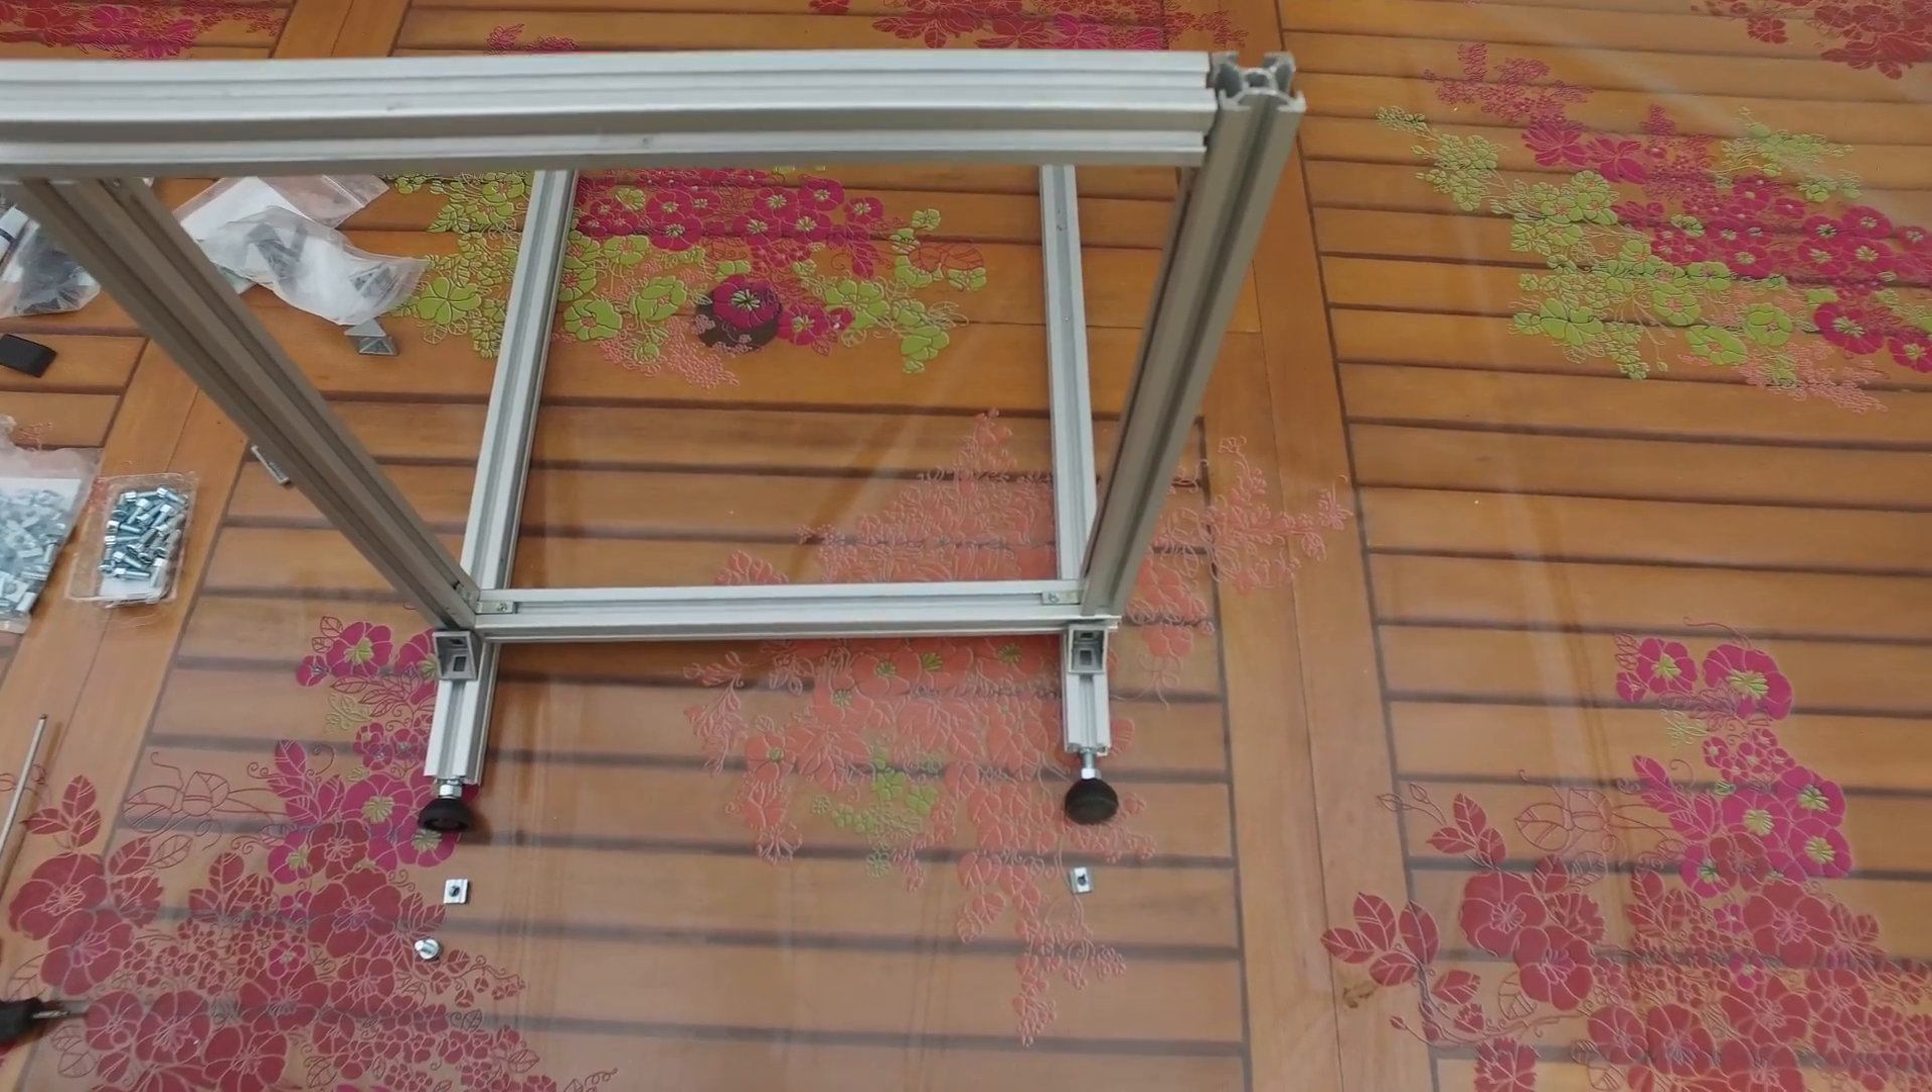Jetzt seht ihr den Rahmen schon mal an zwei Füßen befestigt.